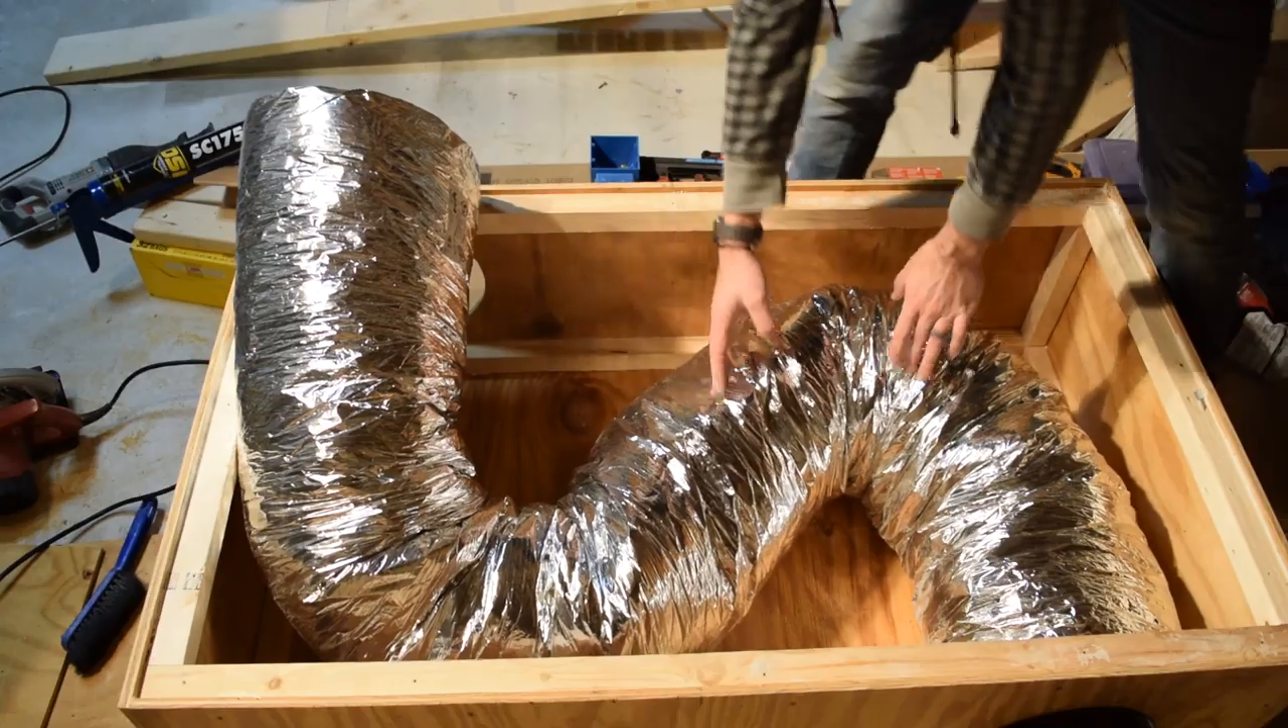And I got the duct coming out here and I've snaked it through.